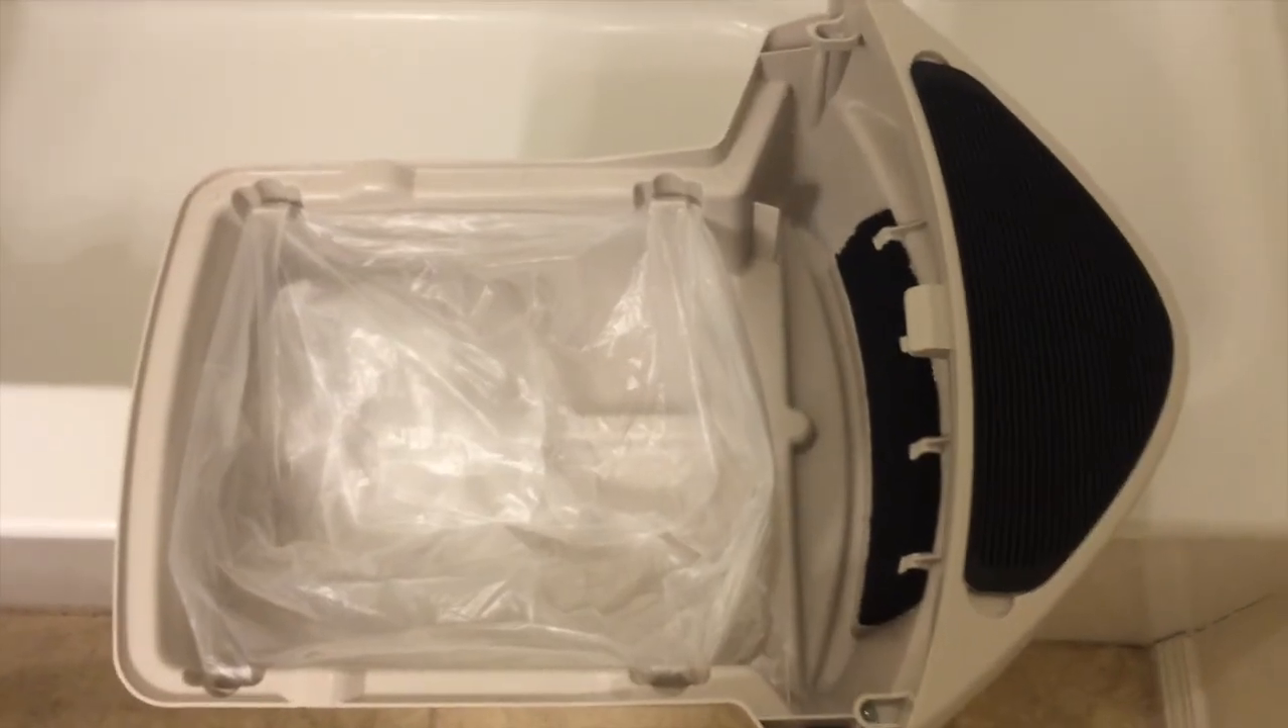So, there we have it. The base unit with trash bag ready to go.